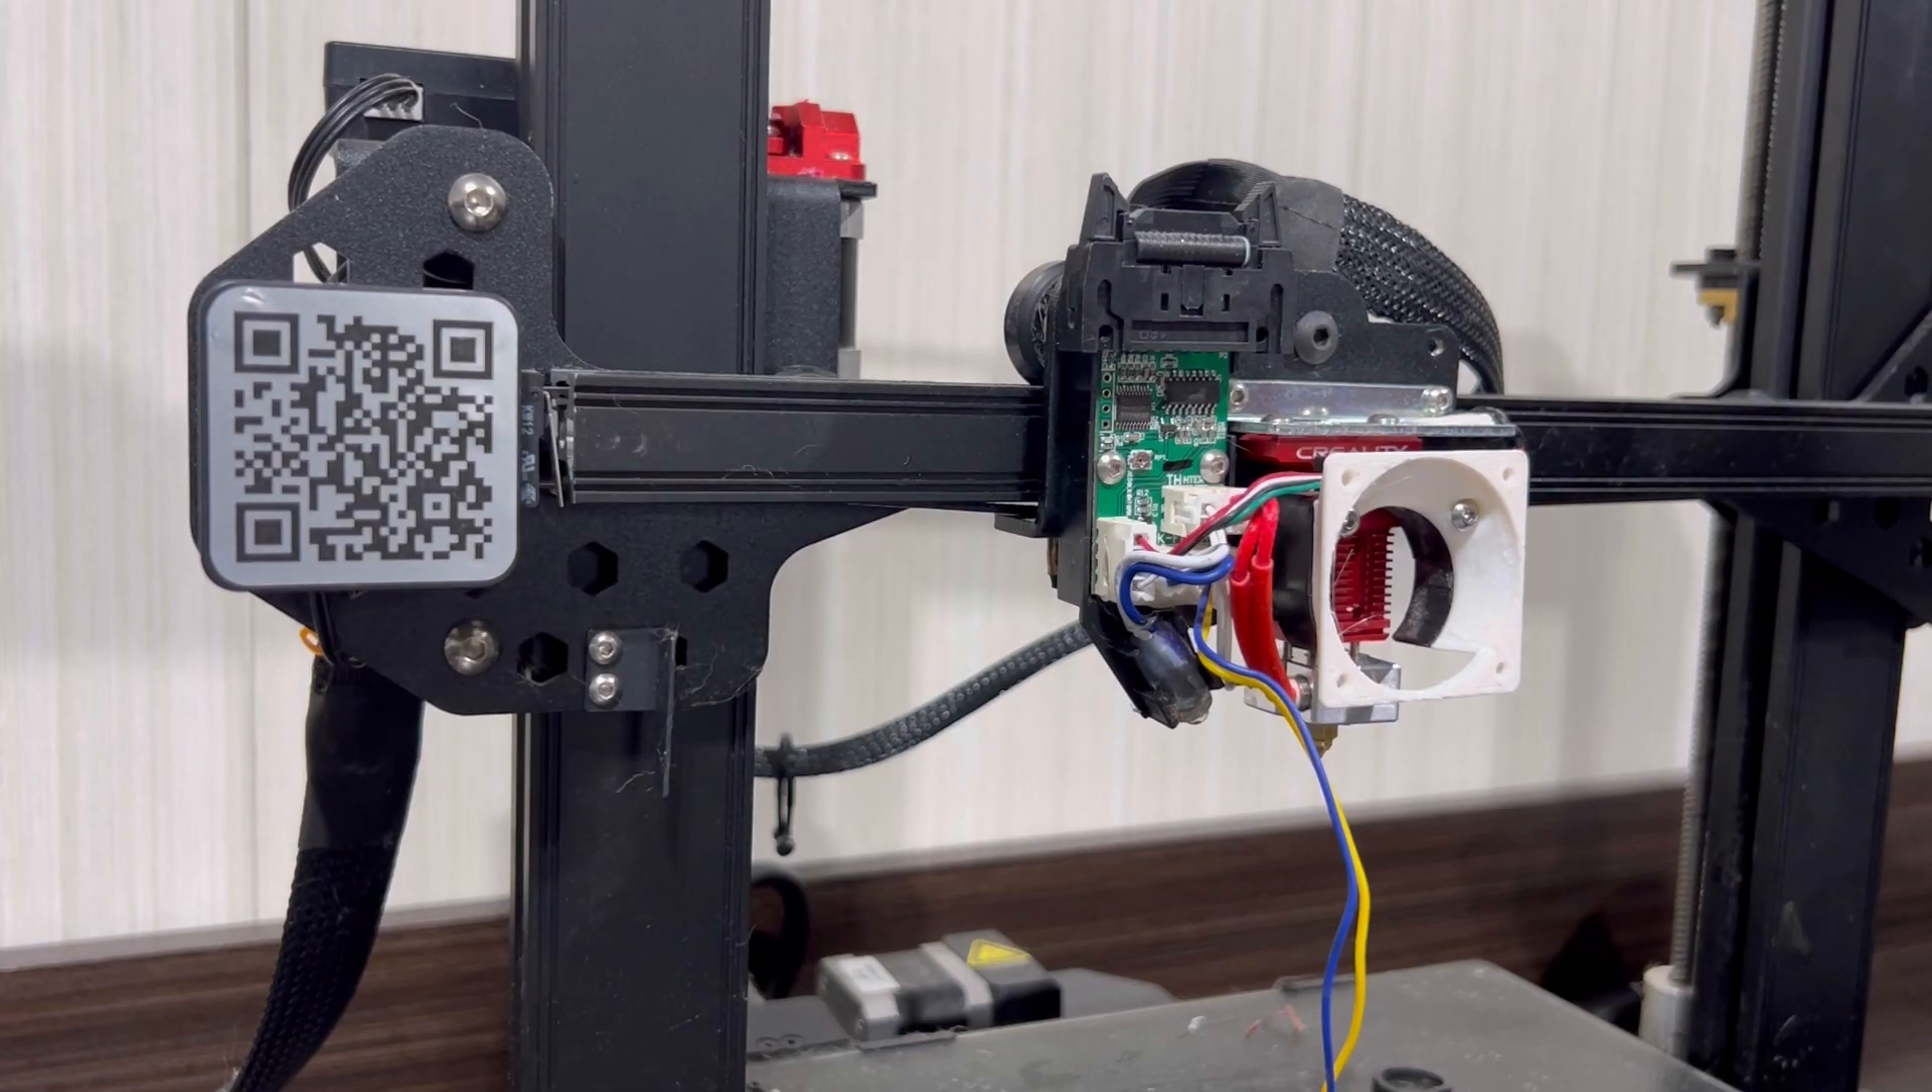All right so old fan is off.